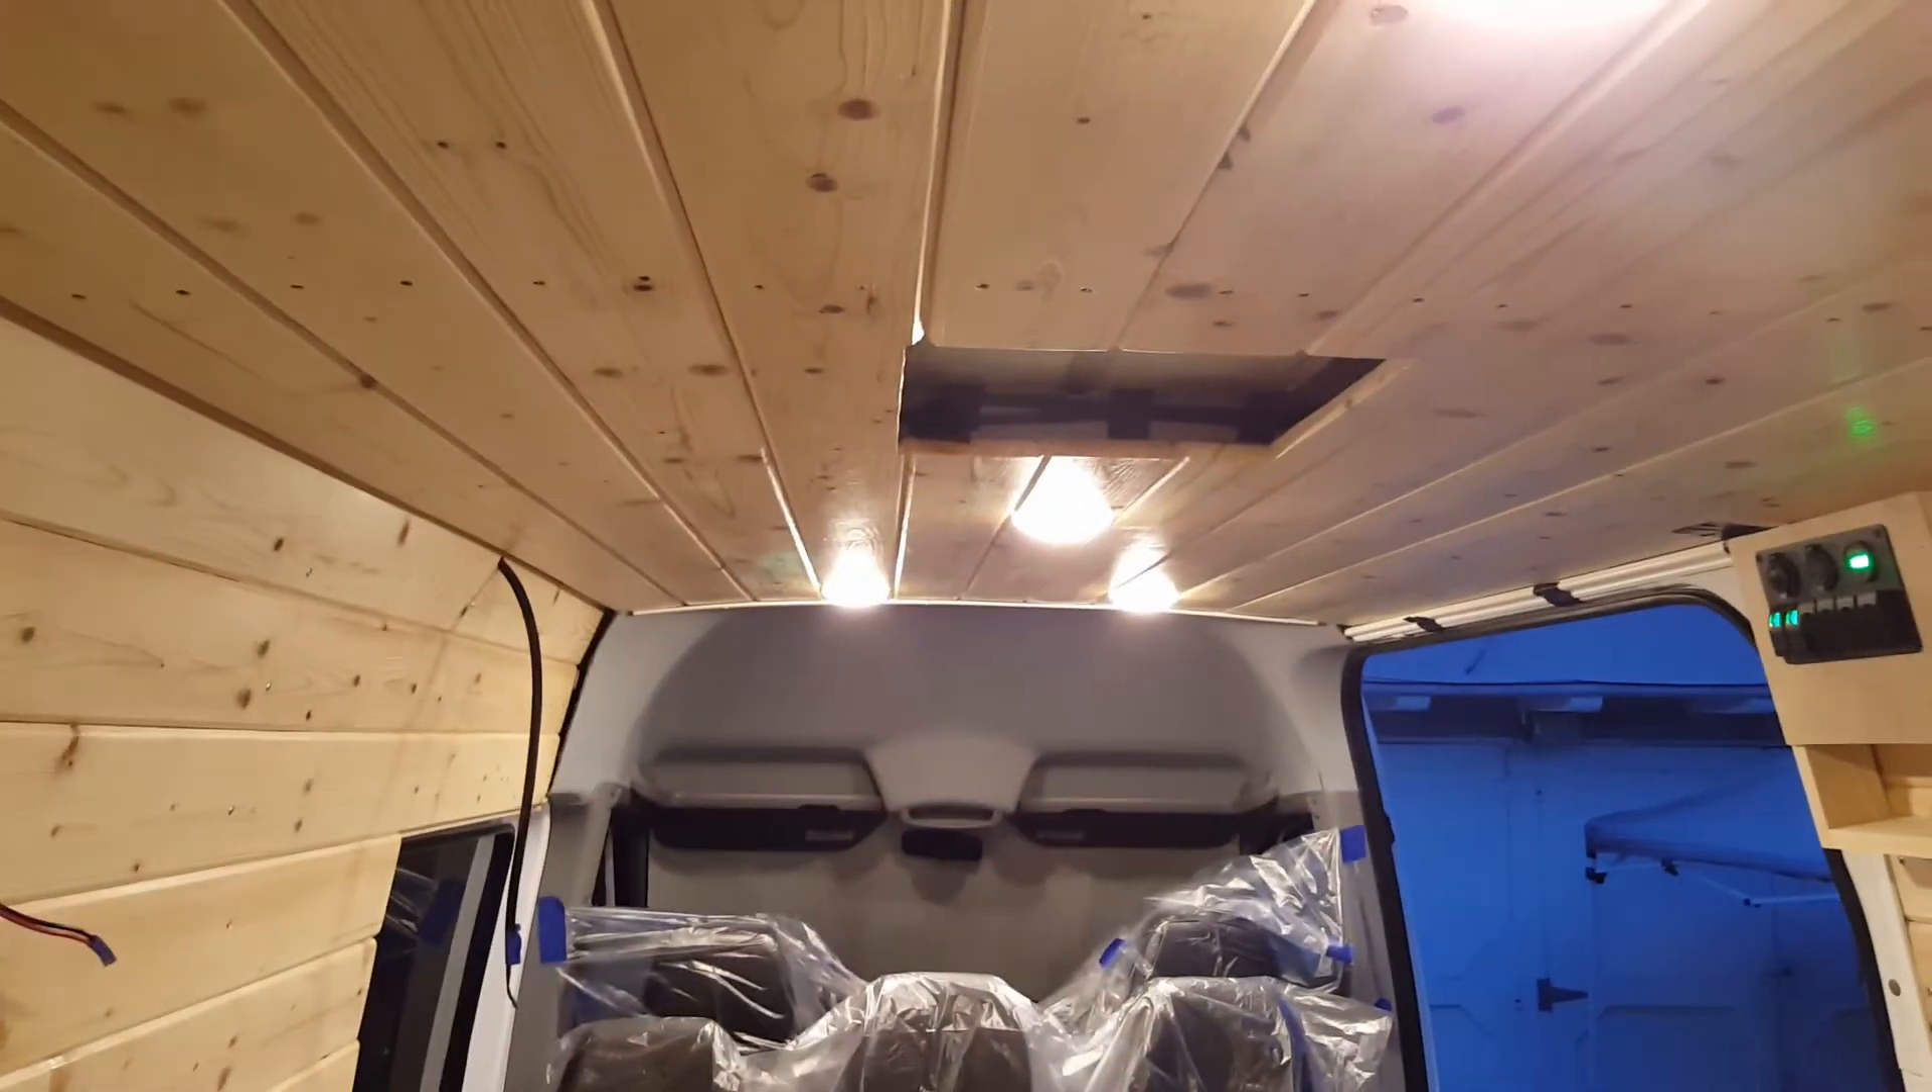So far, all the wood sidings done. On both sides. Still, the ceiling fan waiting.